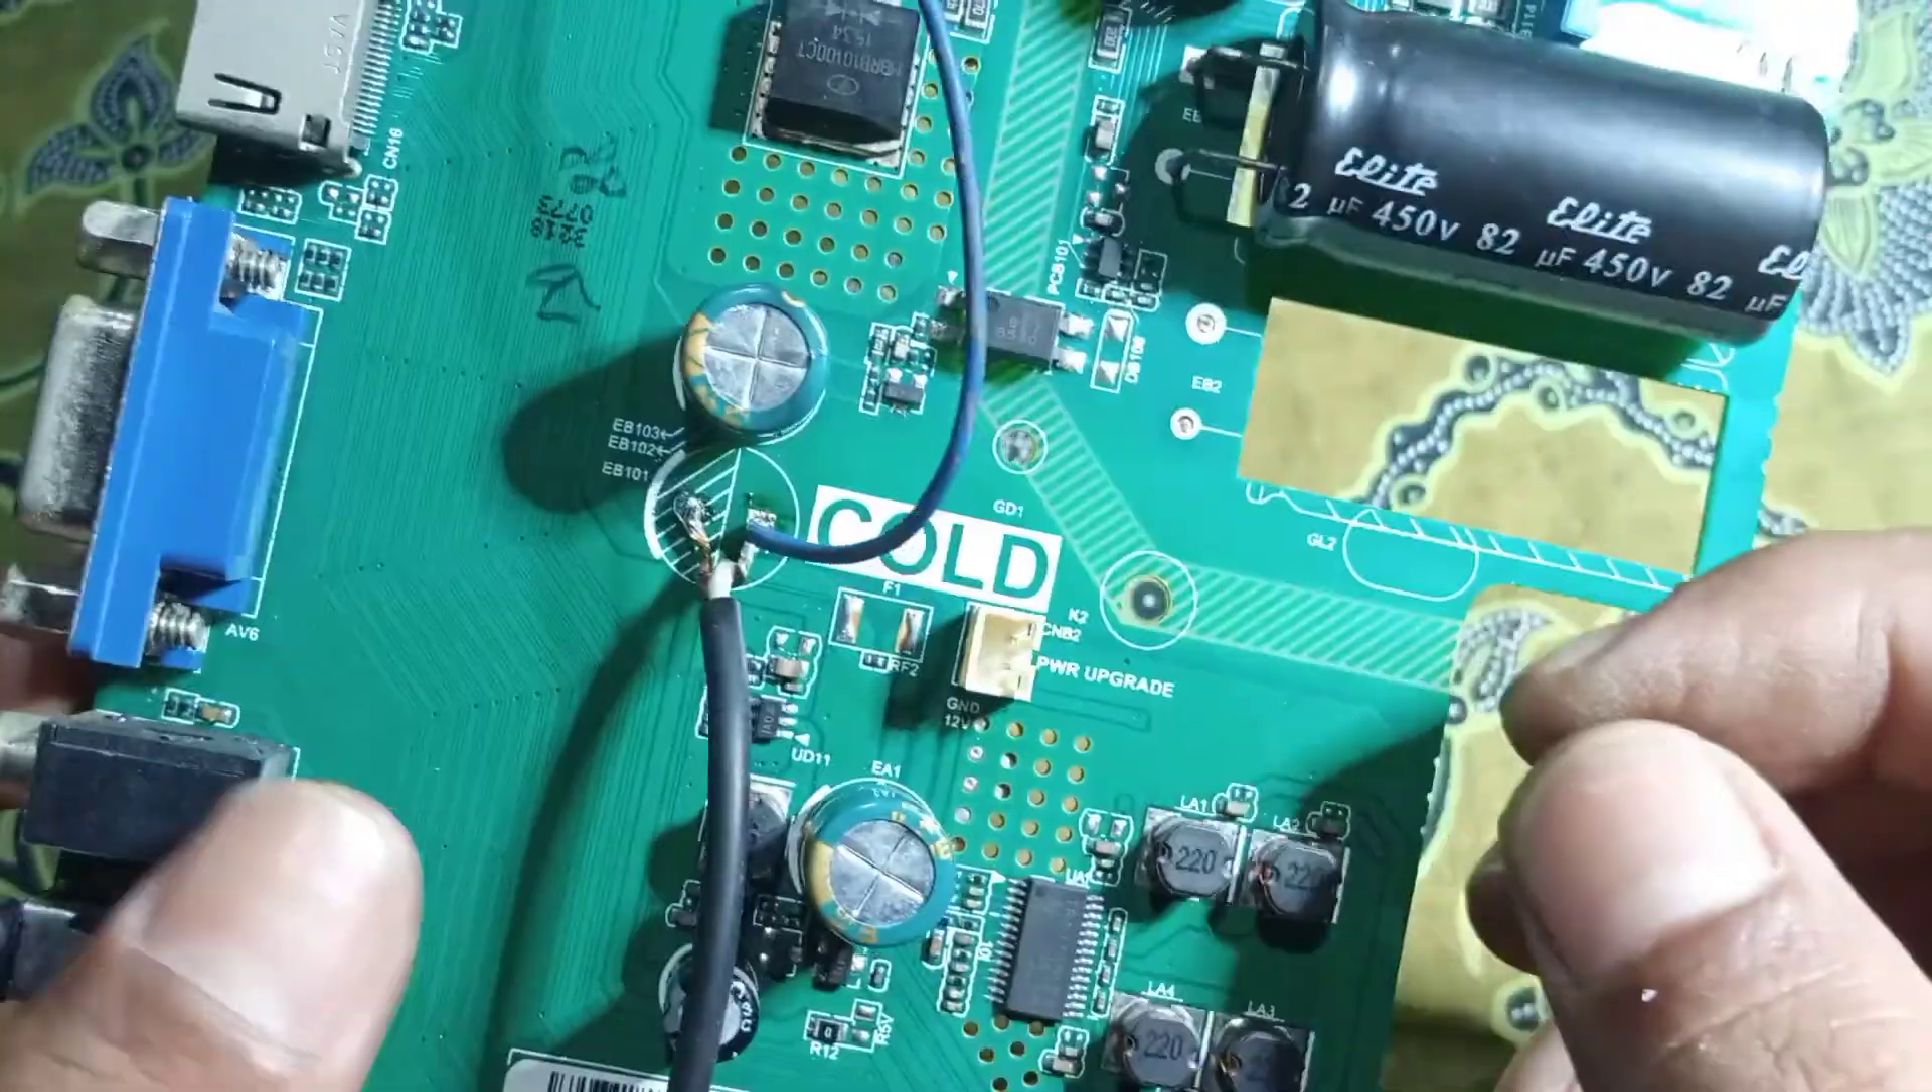Nah ini kabel nya sudah dipasang Nah kira-kira seperti ini.